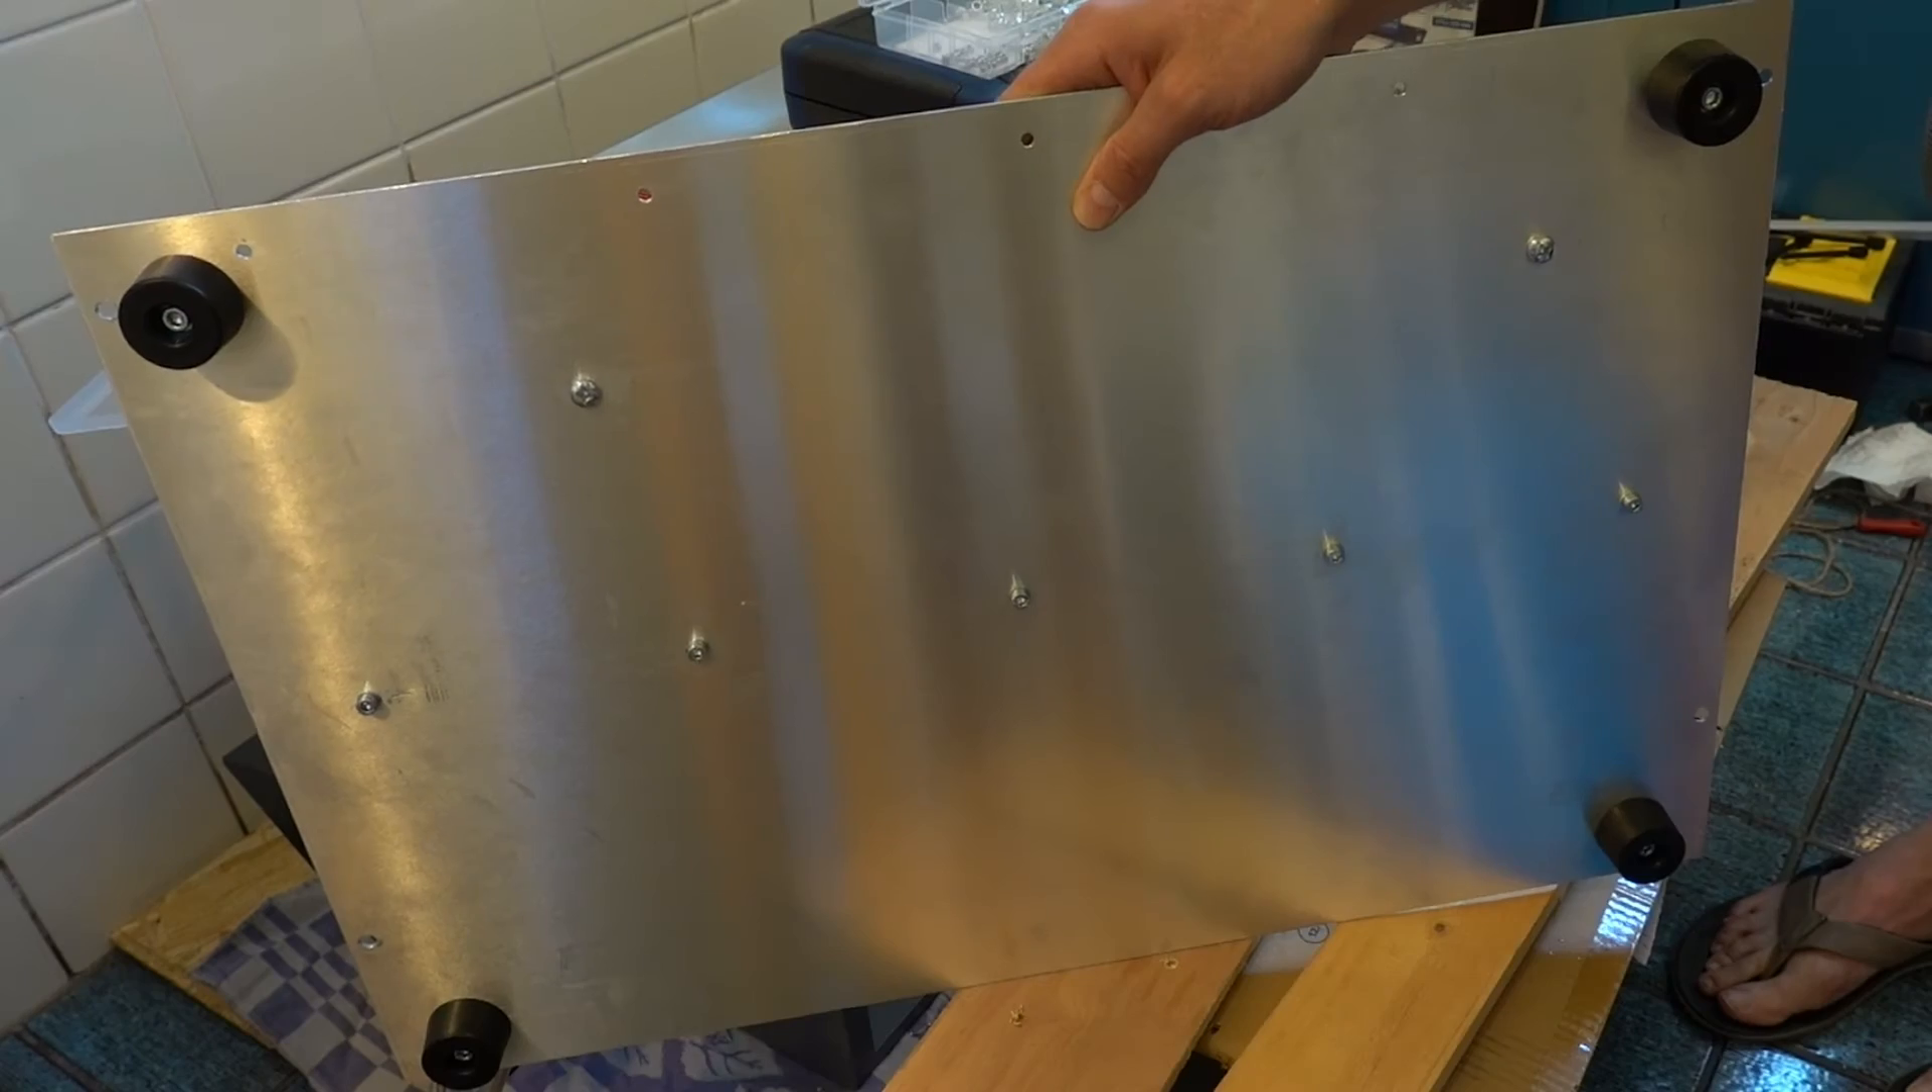The bottom was finished up with rubber feet on each one of the corners.